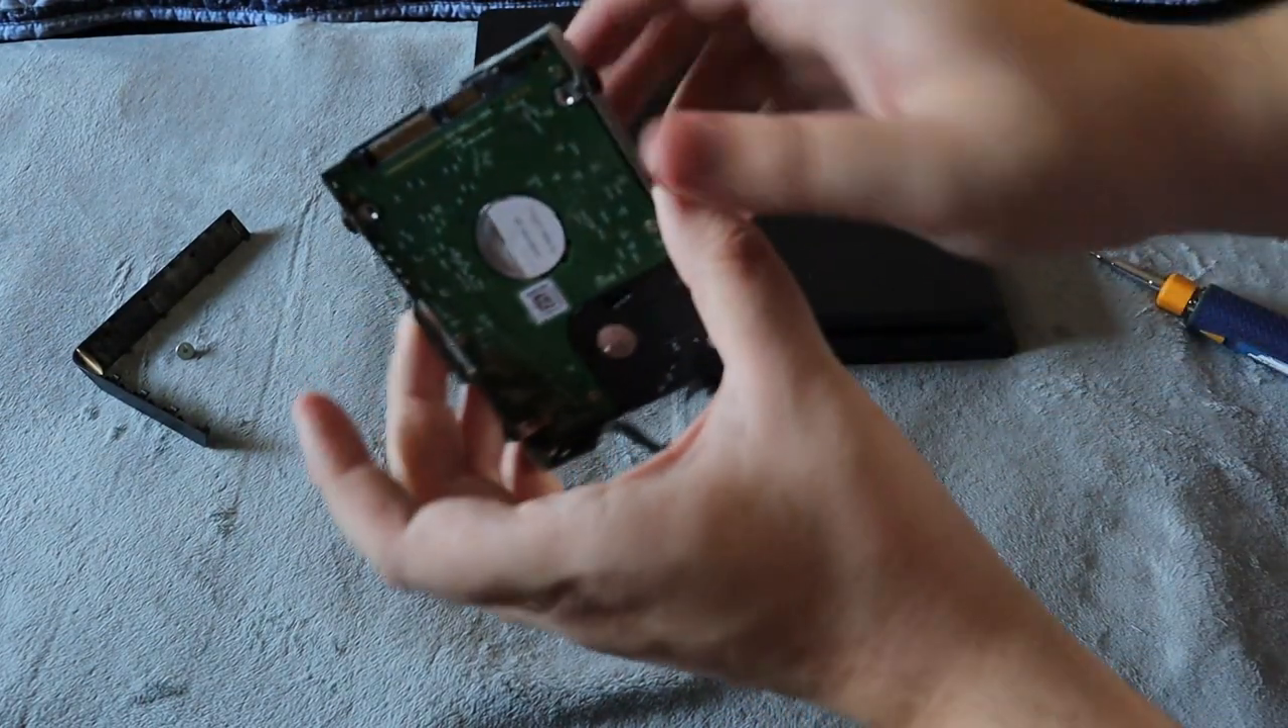And just like that your hard drive is already out.